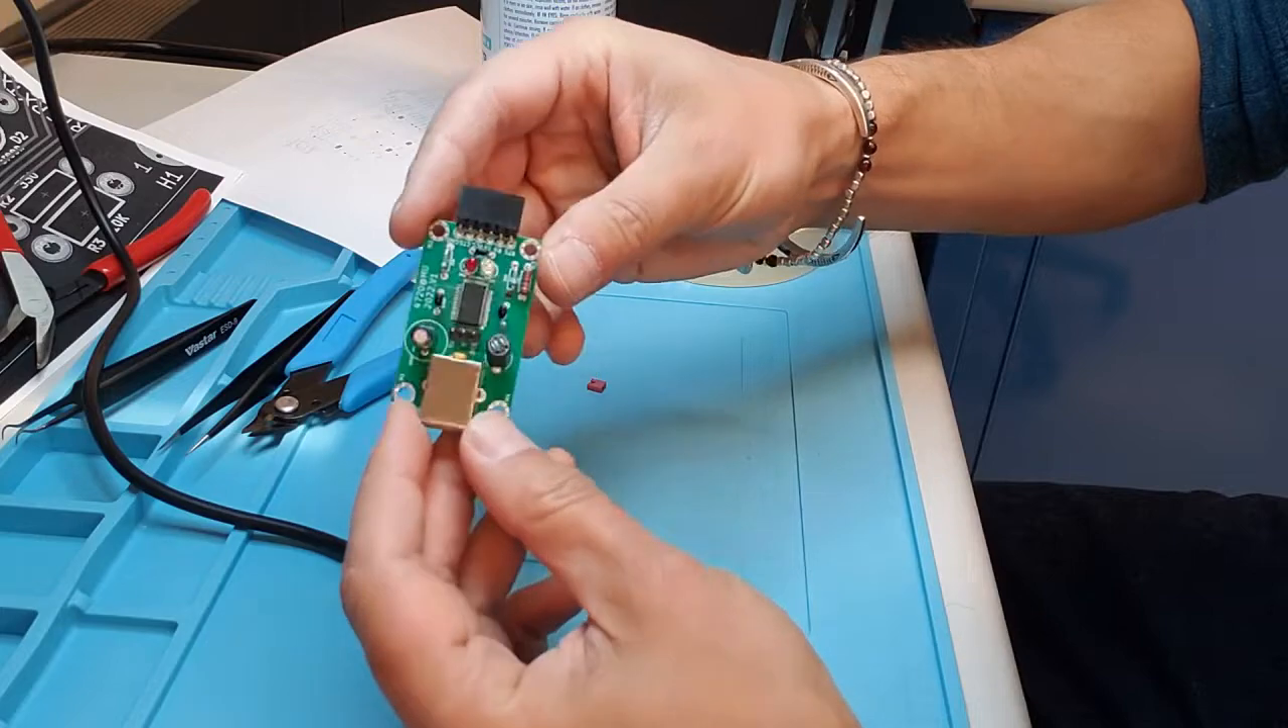Well I'm done with connecting and soldering all the components as you can see over here.